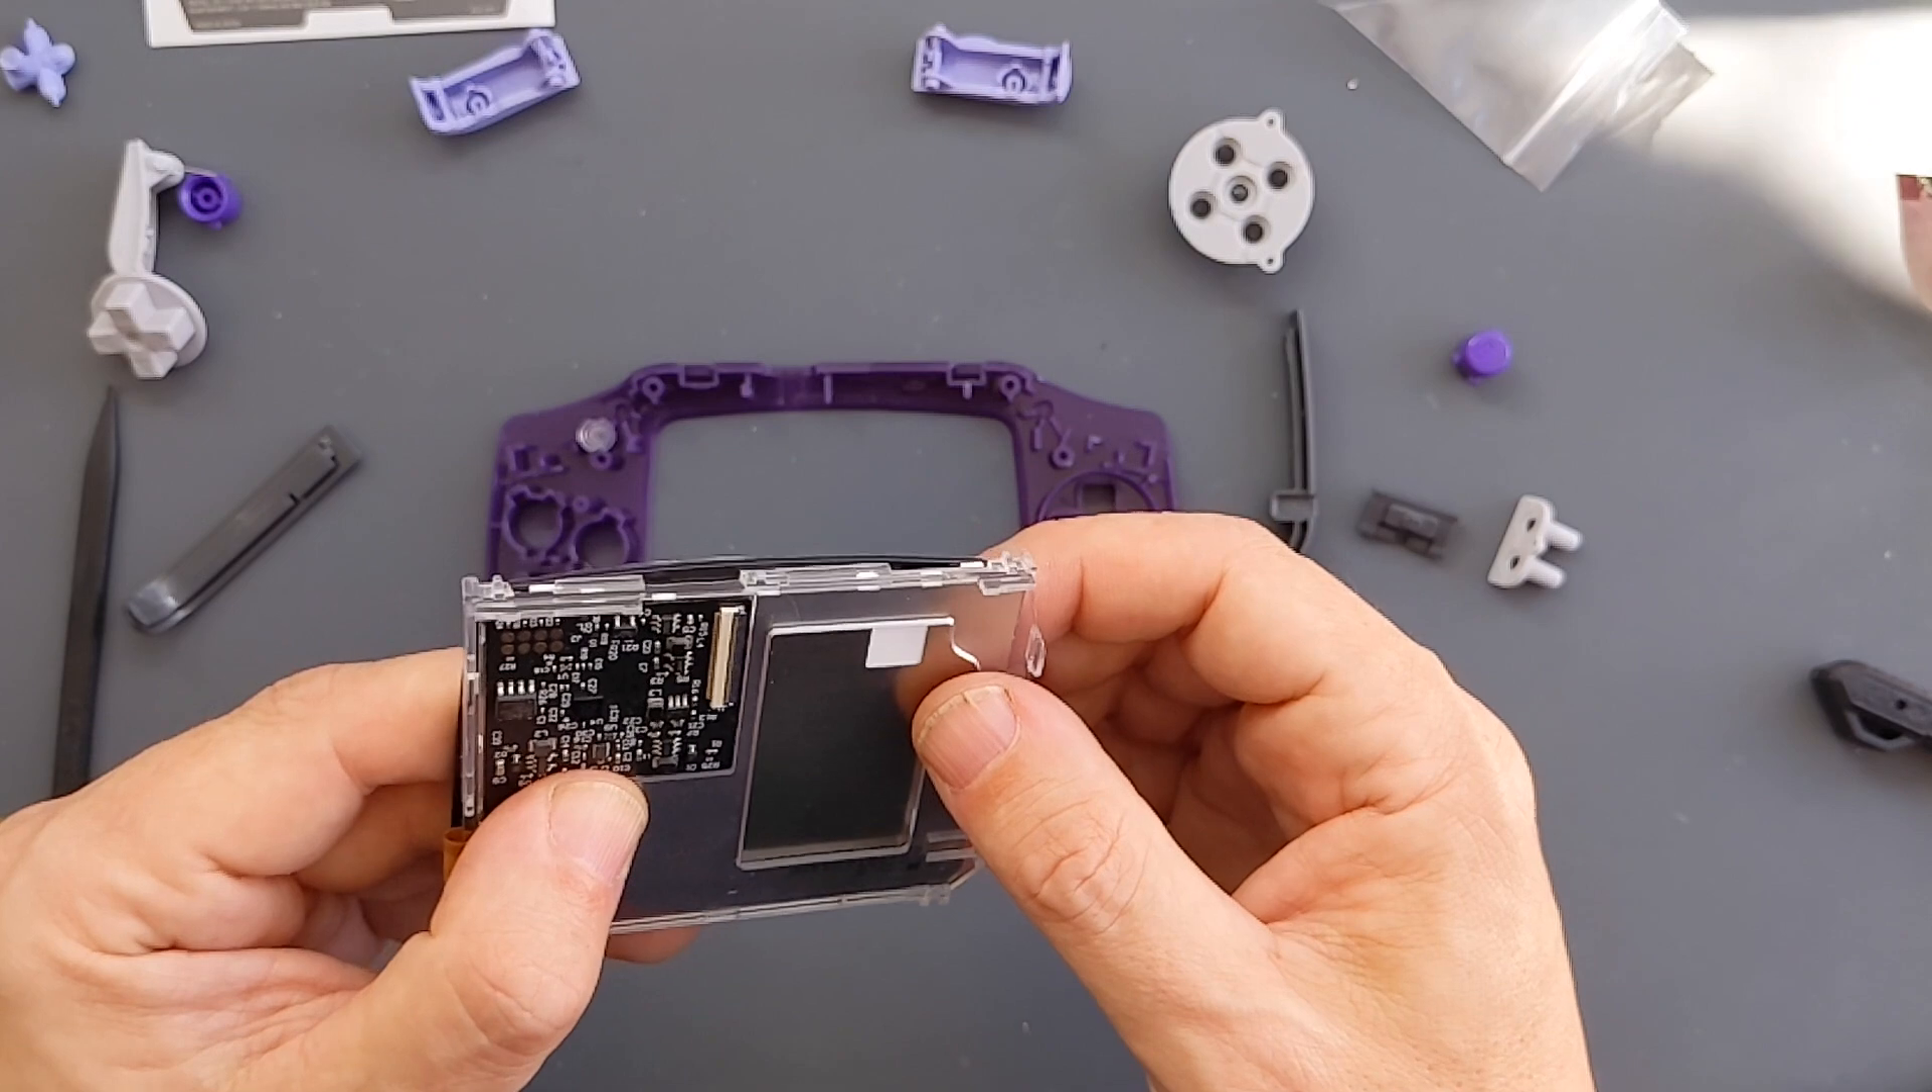So the screen is now in the bracket but it also has the protective film on it.